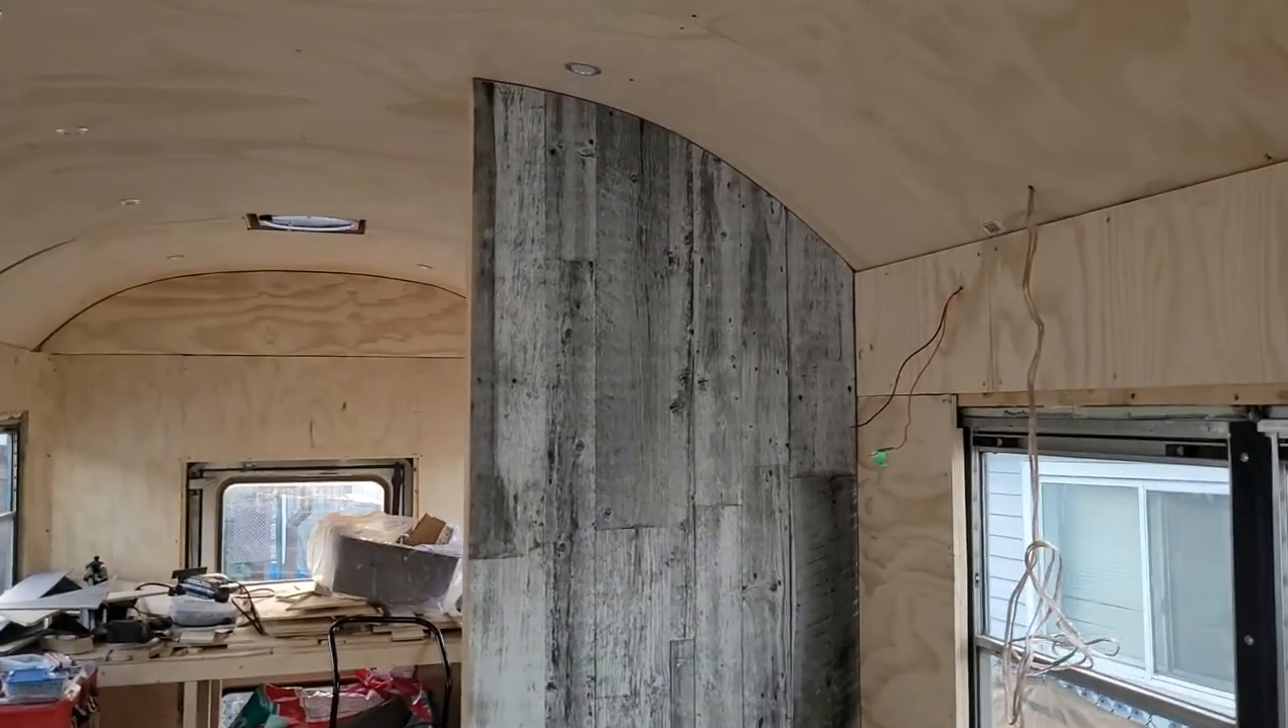We've got this awesome looking wall paneling that we've put up to go beside the kitchen cabinets.